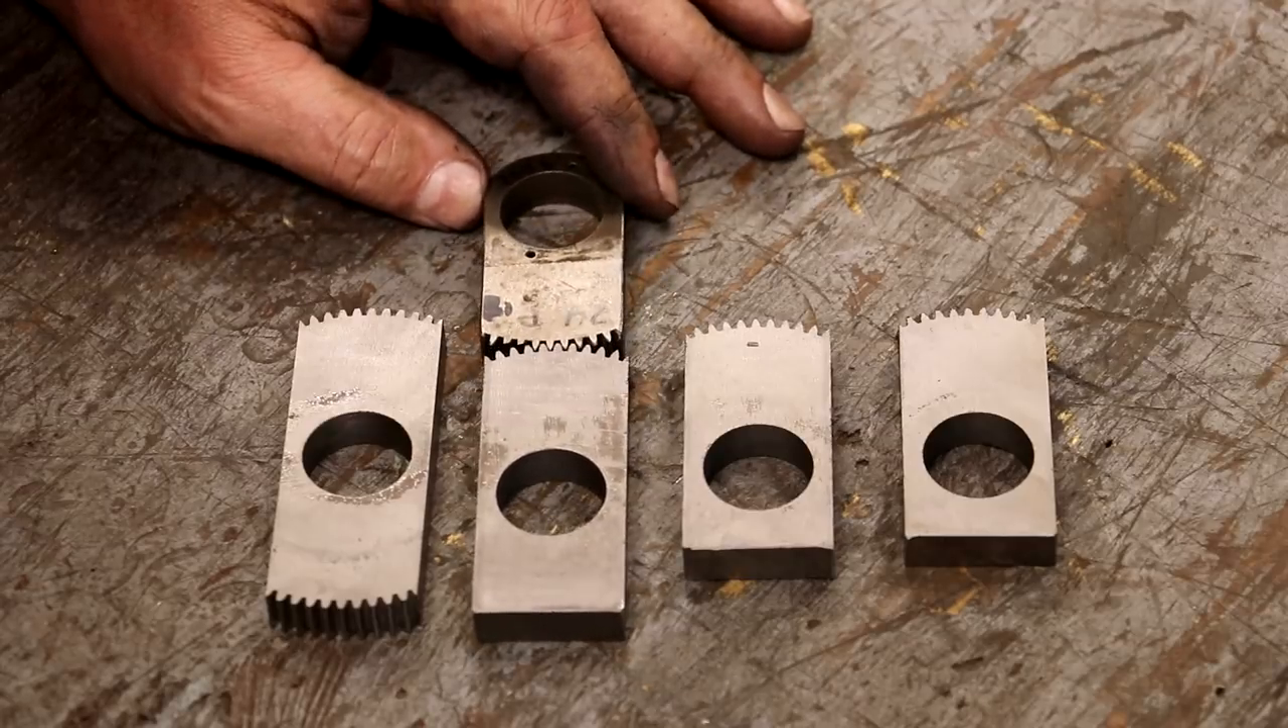Our gear teeth seem to mesh just fine, I like the profile in there, everything looks good, I looked at these side by side, looking at the width of the top of the teeth, they seem to match up pretty much right on the money.